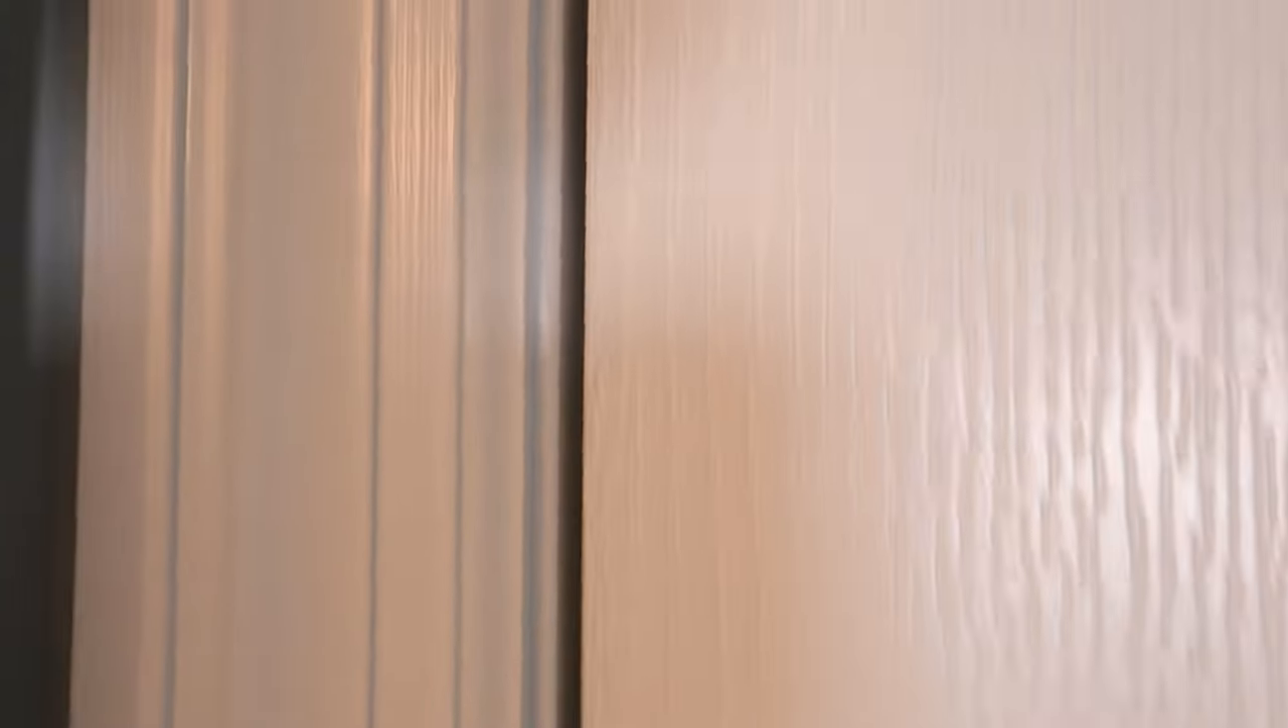I've got a nice gap all the way down between the door and the door frame.